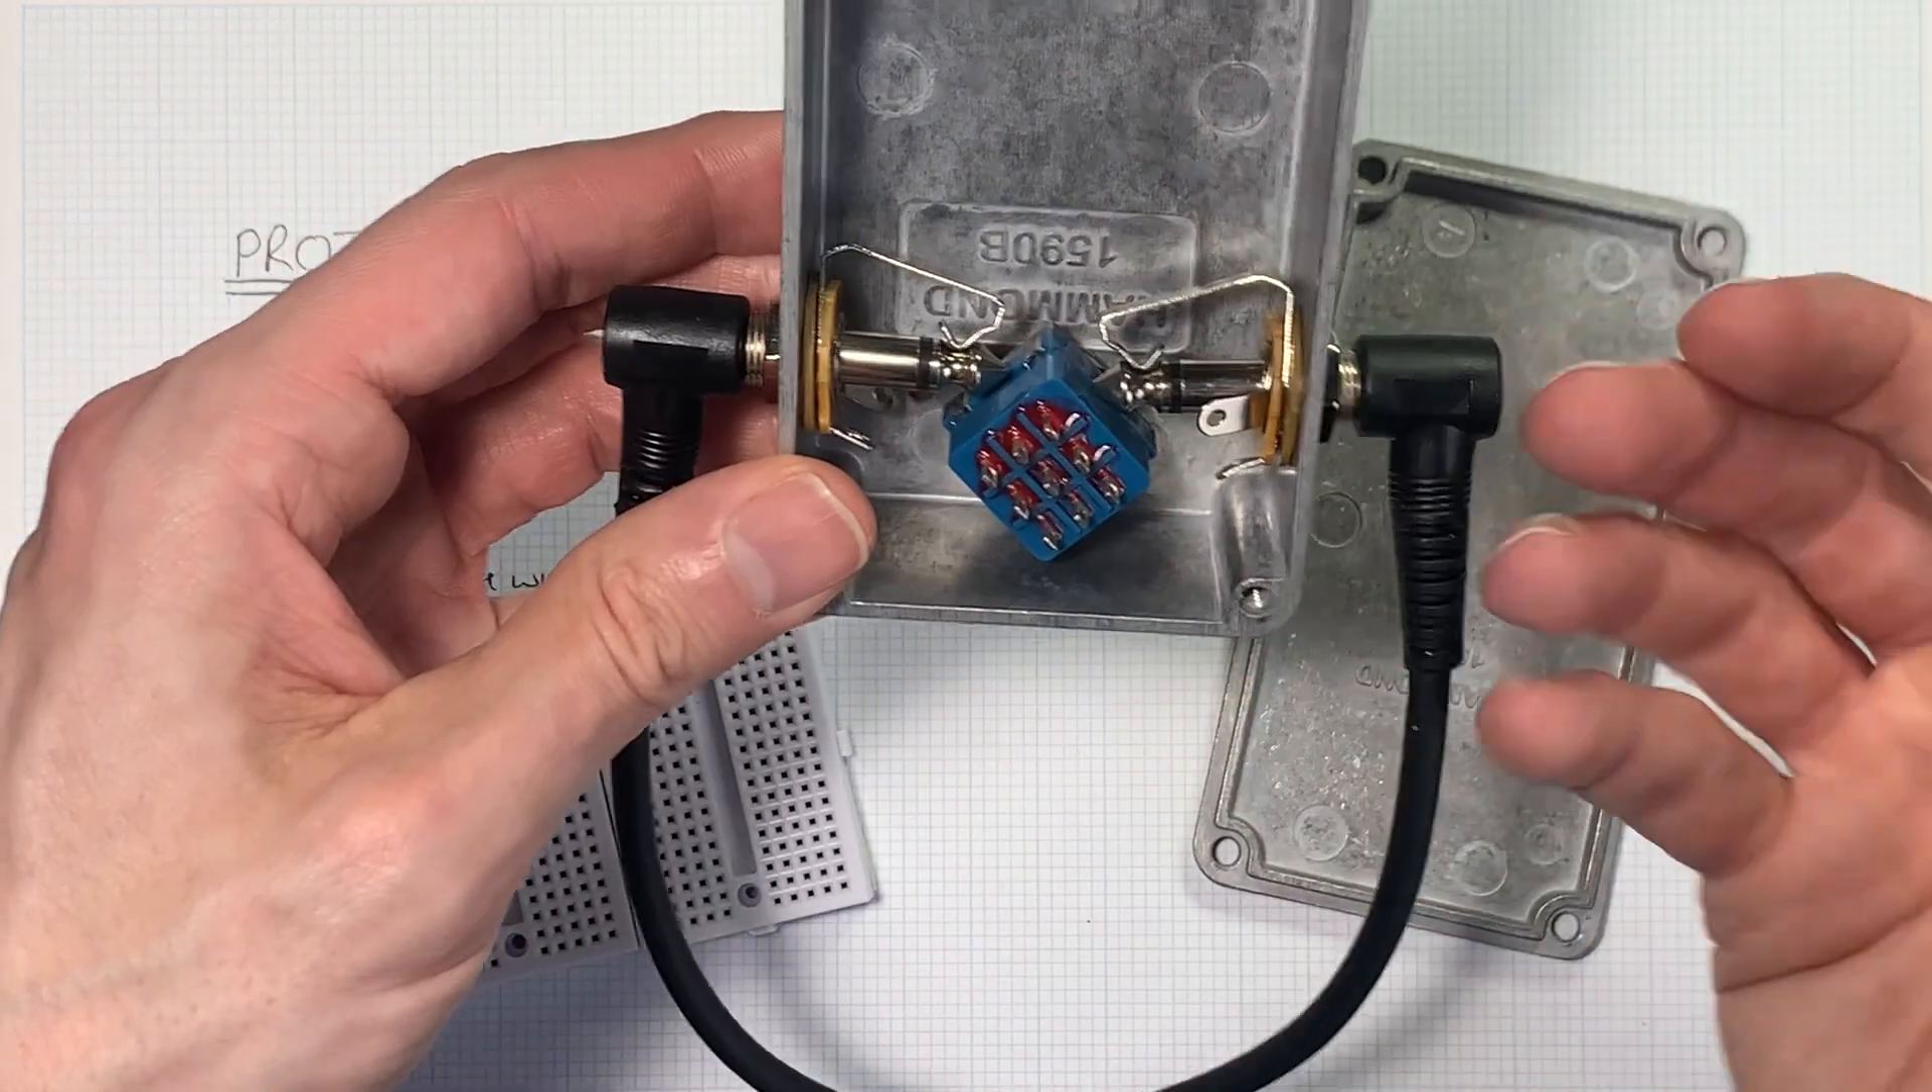Here's my pedal project box which didn't quite make it to a full pedal because if you look very closely you'll see that I've wired the jacks far too close to the switch which means the switch has to be twisted like this.